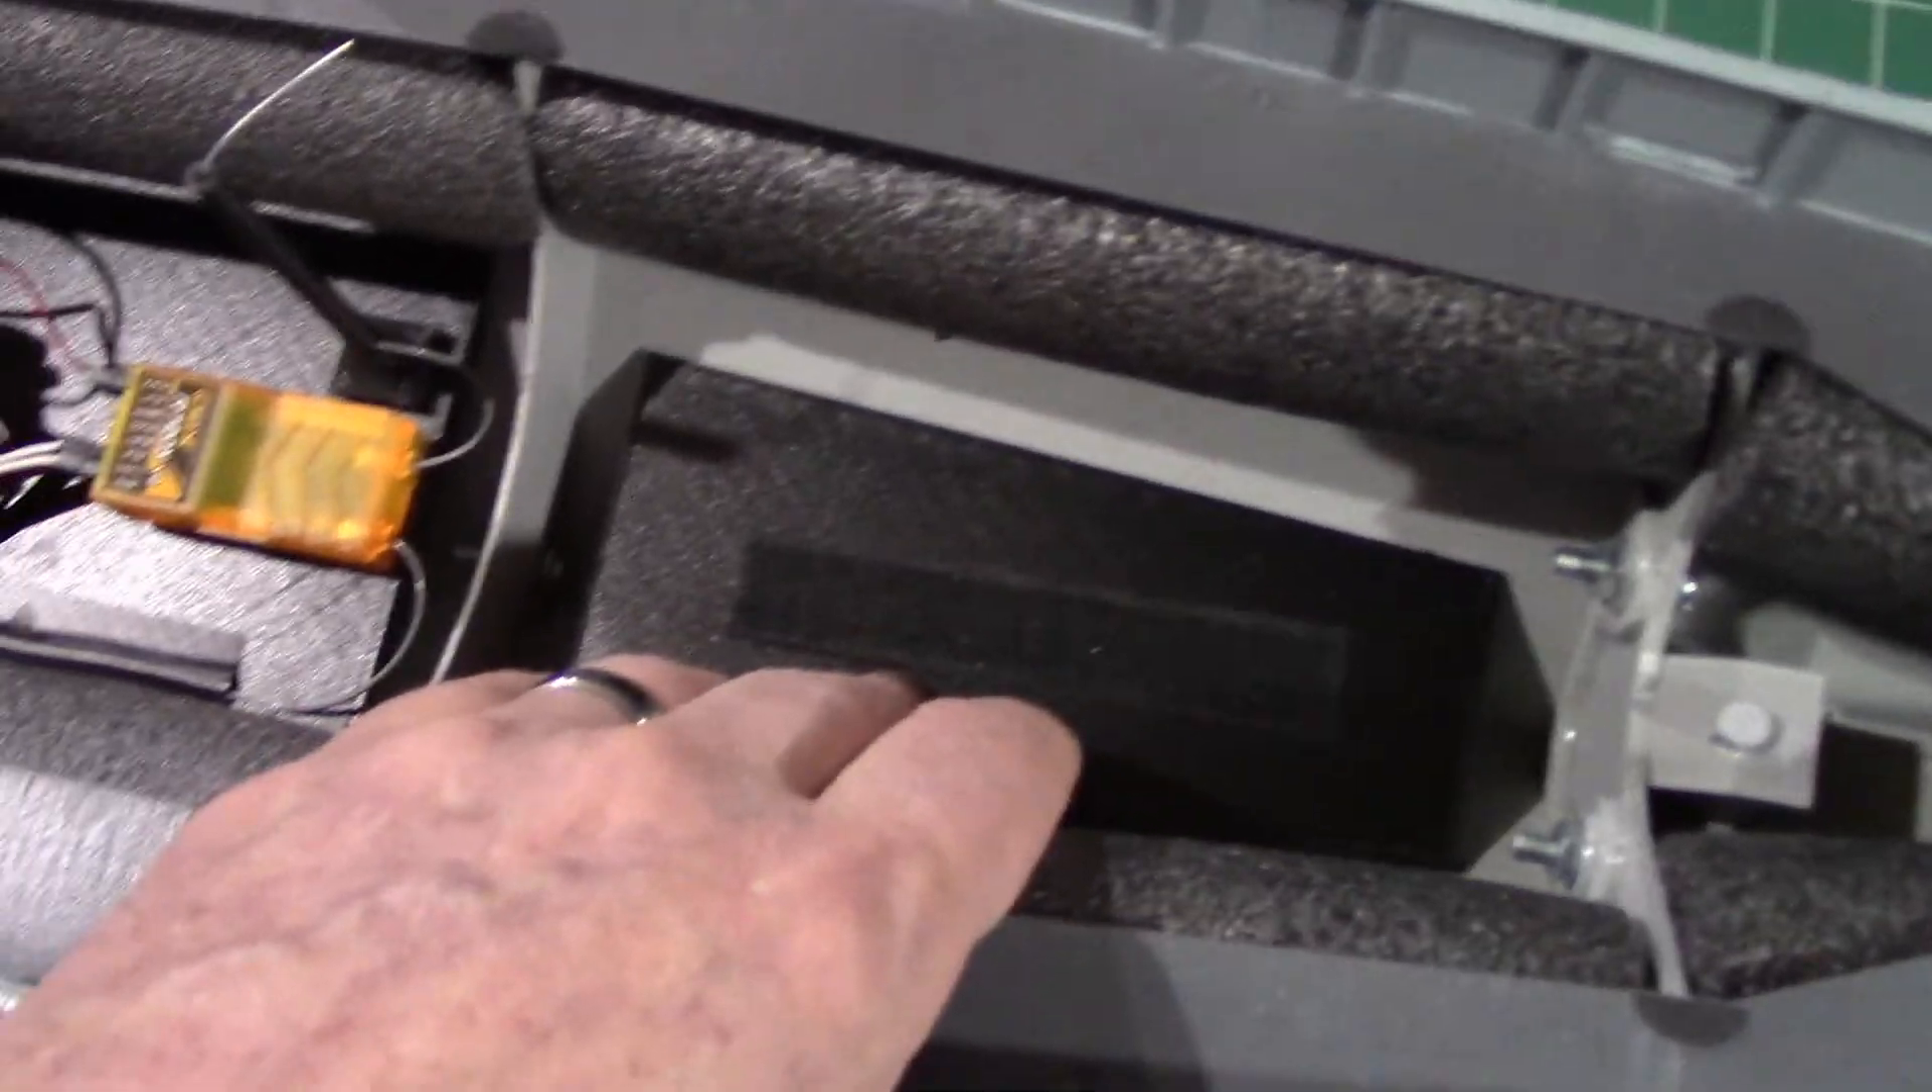Here I put the insulation as you can see here on the side.